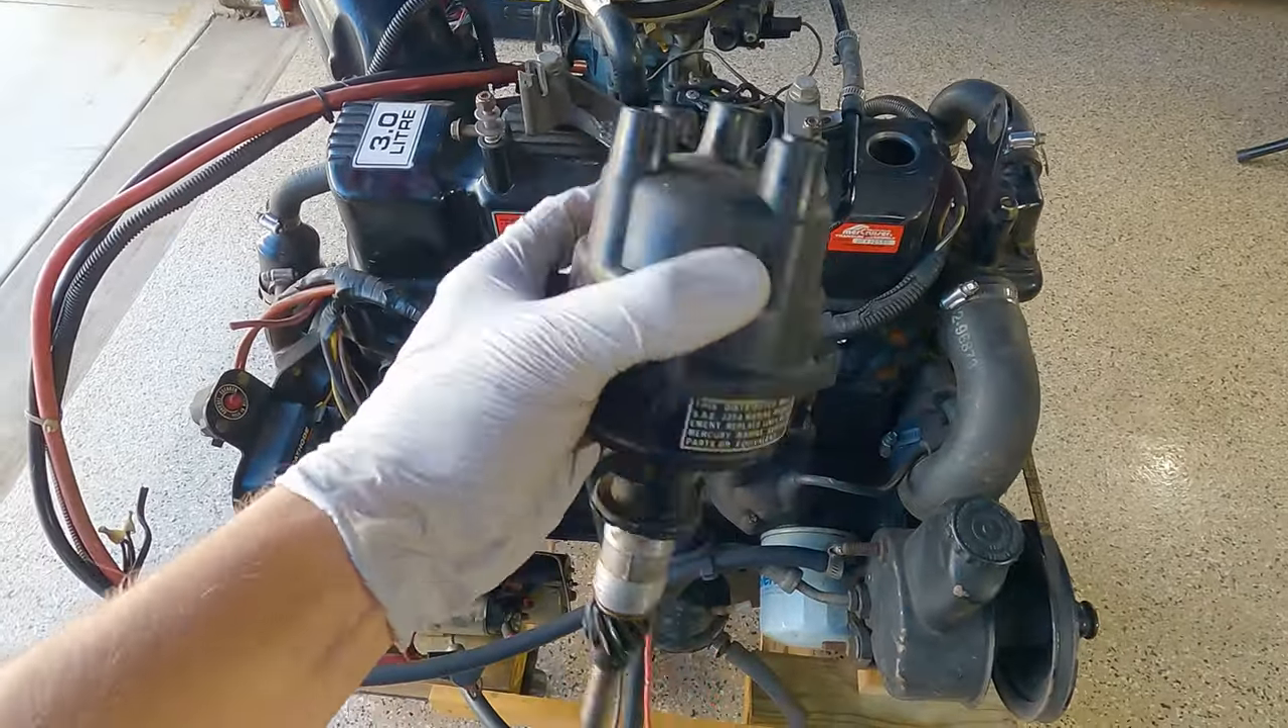I've got the distributor out of the old engine.